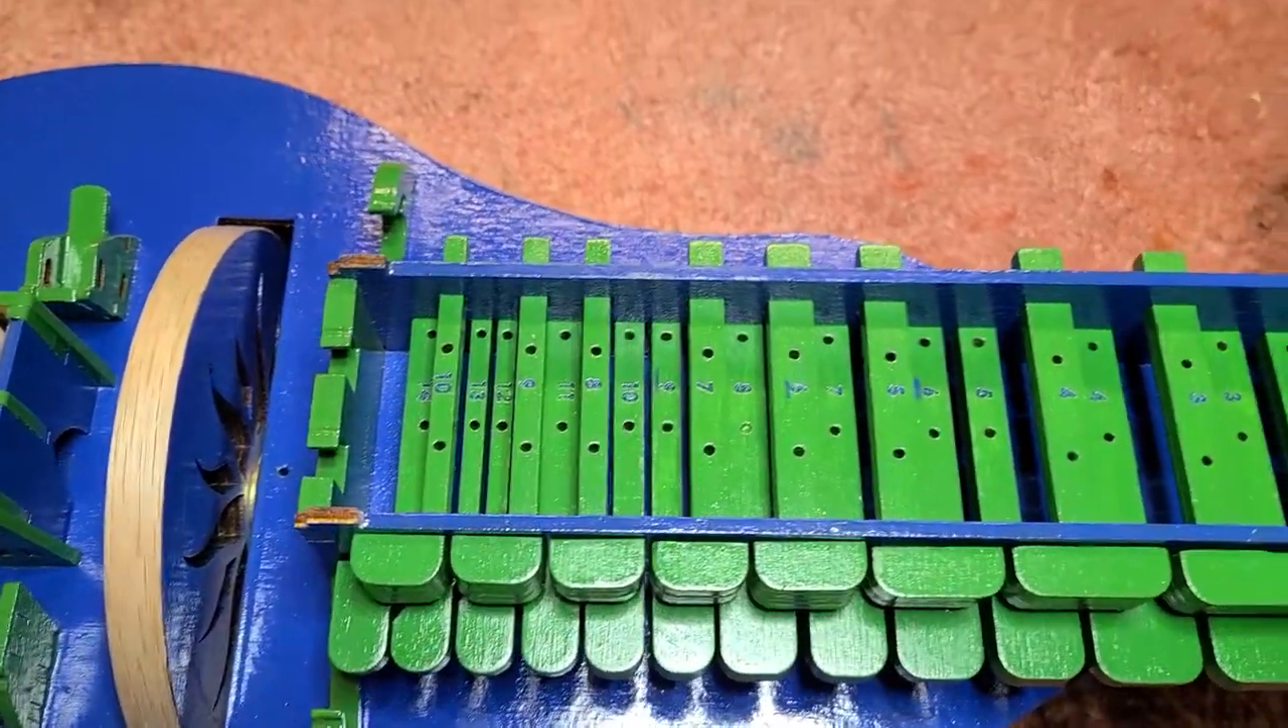And here are all my keys nicely fitted into their homes.